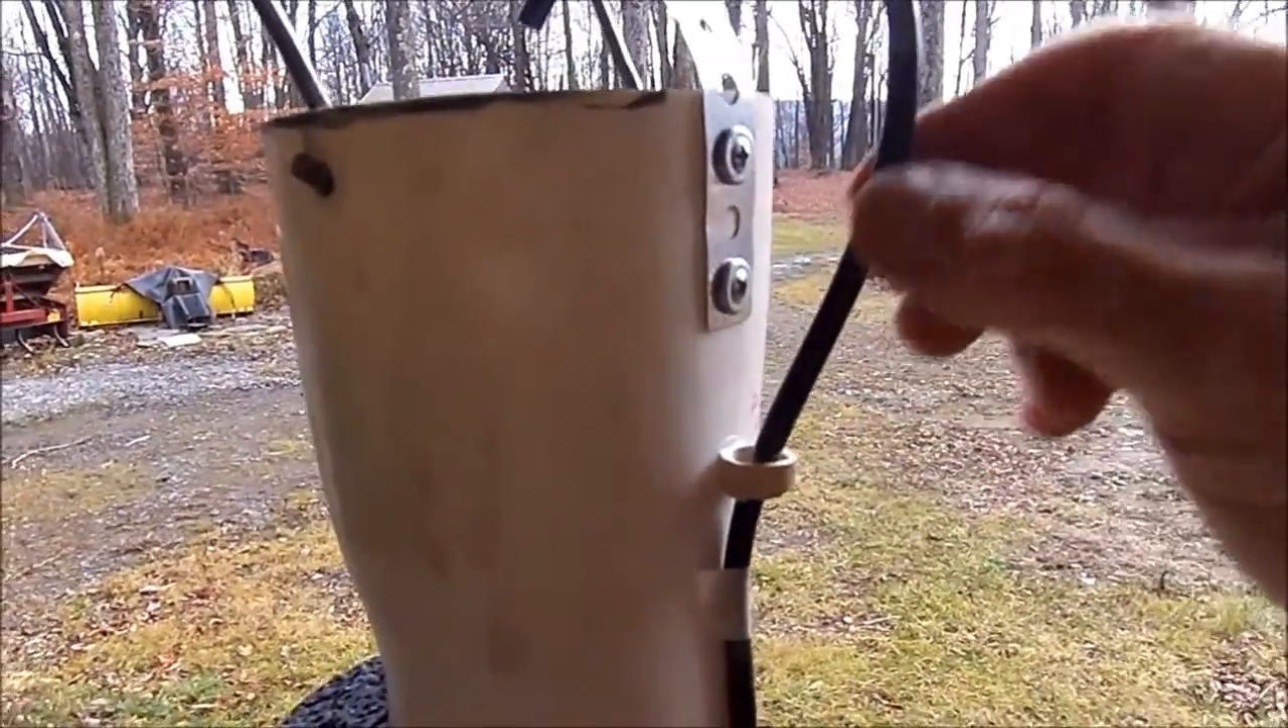I just glued on a little piece of PVC here to hold the tubing.